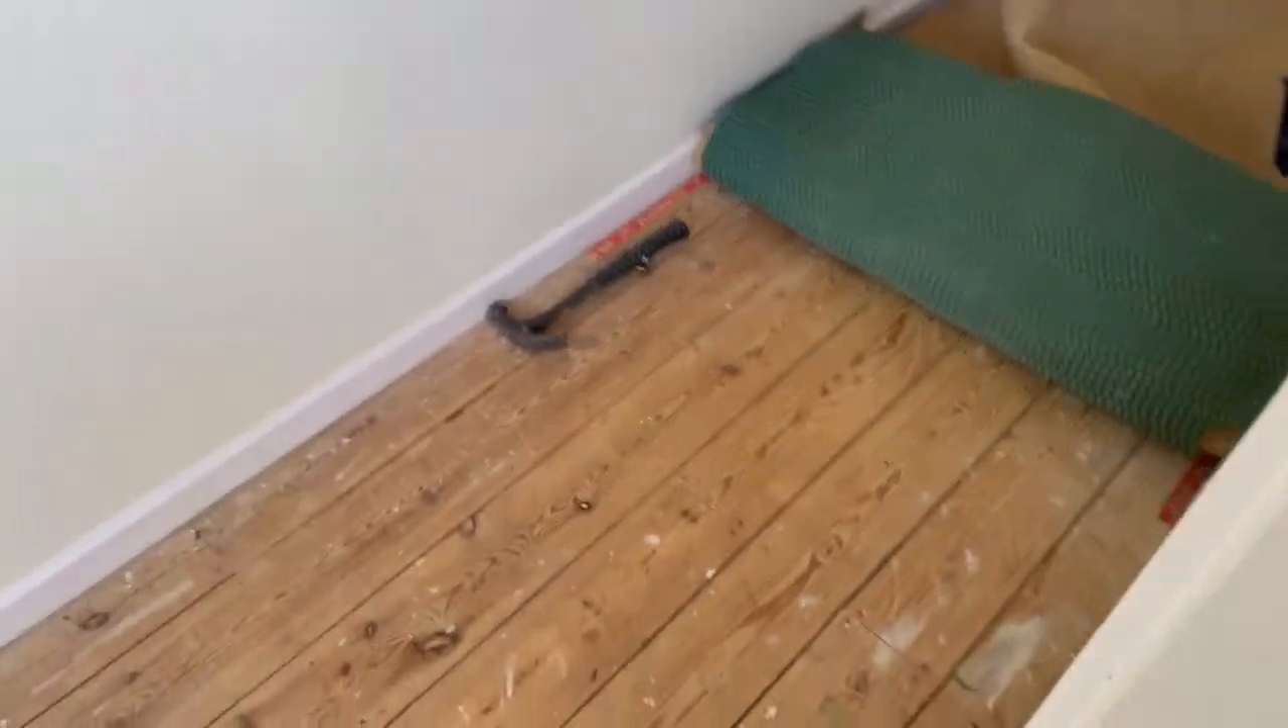As you can see i've already started lifted the carpet up.